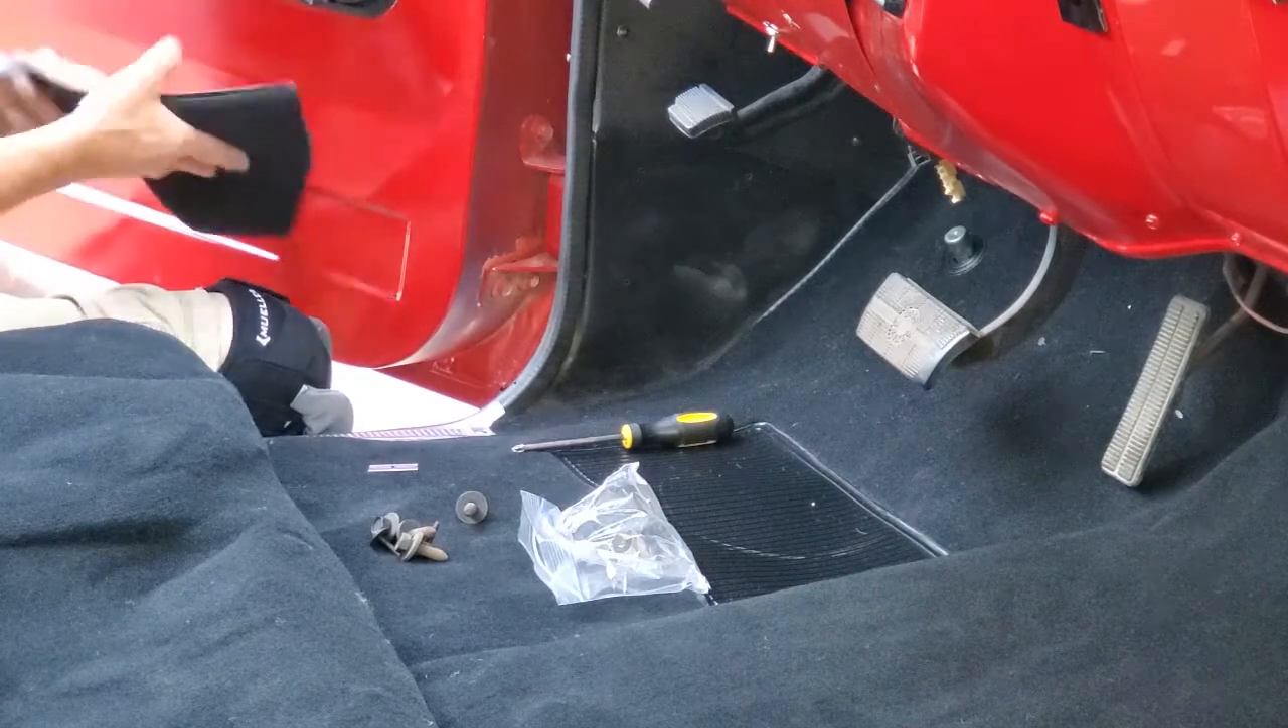If you notice on the lower side here, you can see a white line between the carpet and the edge of the pickup wall.